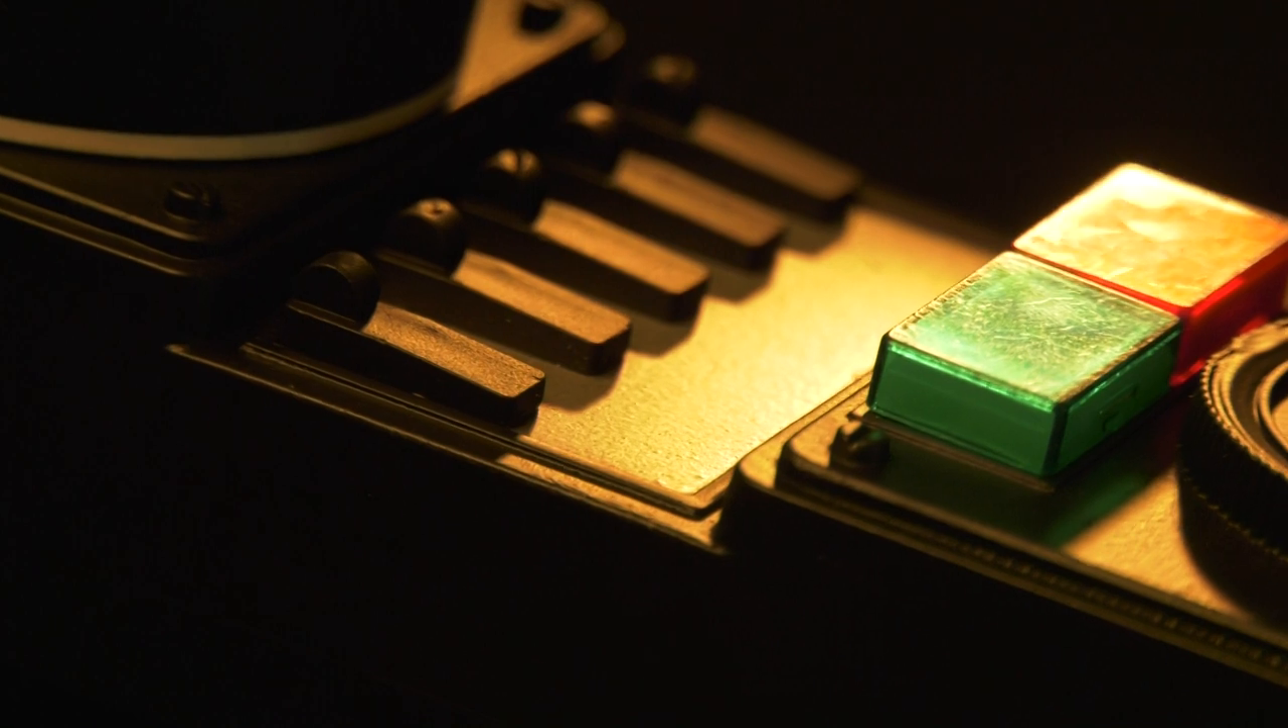Lastly, the green and red panel indicator lenses were snapped over their diffusers and seated into the cutout slot that I made earlier in the upper shell.